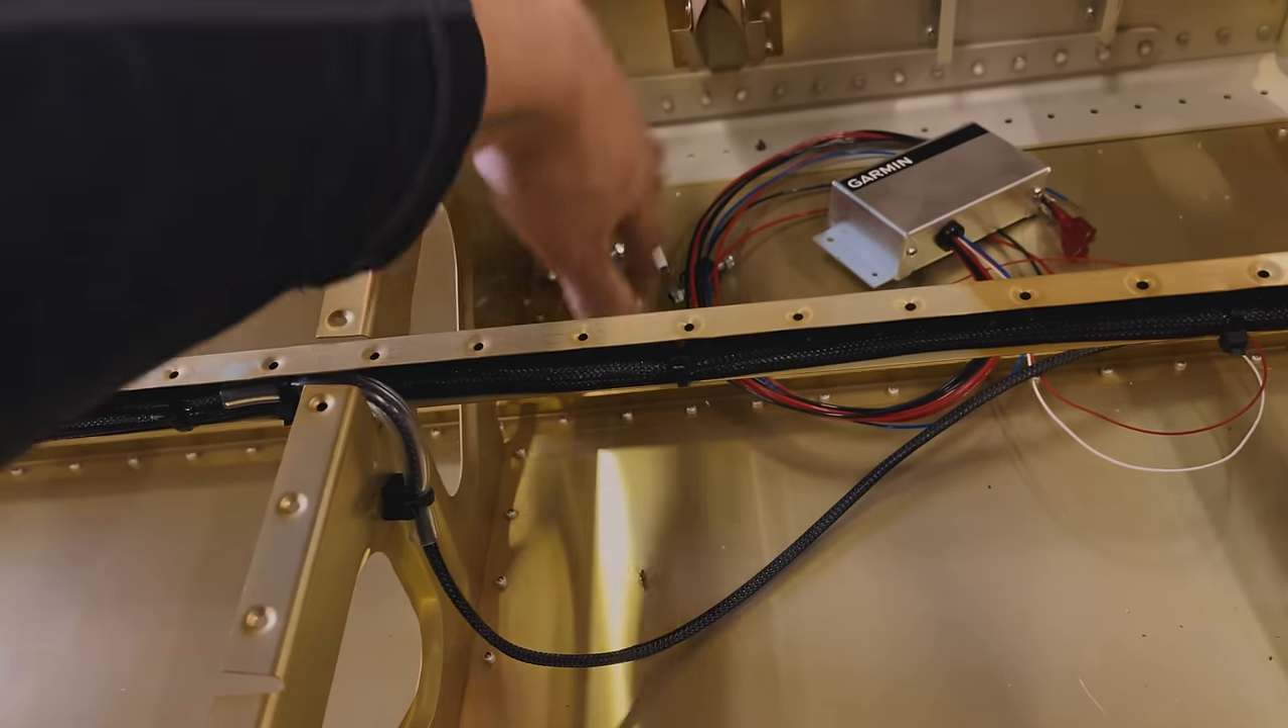I've already got the wiring harness in.